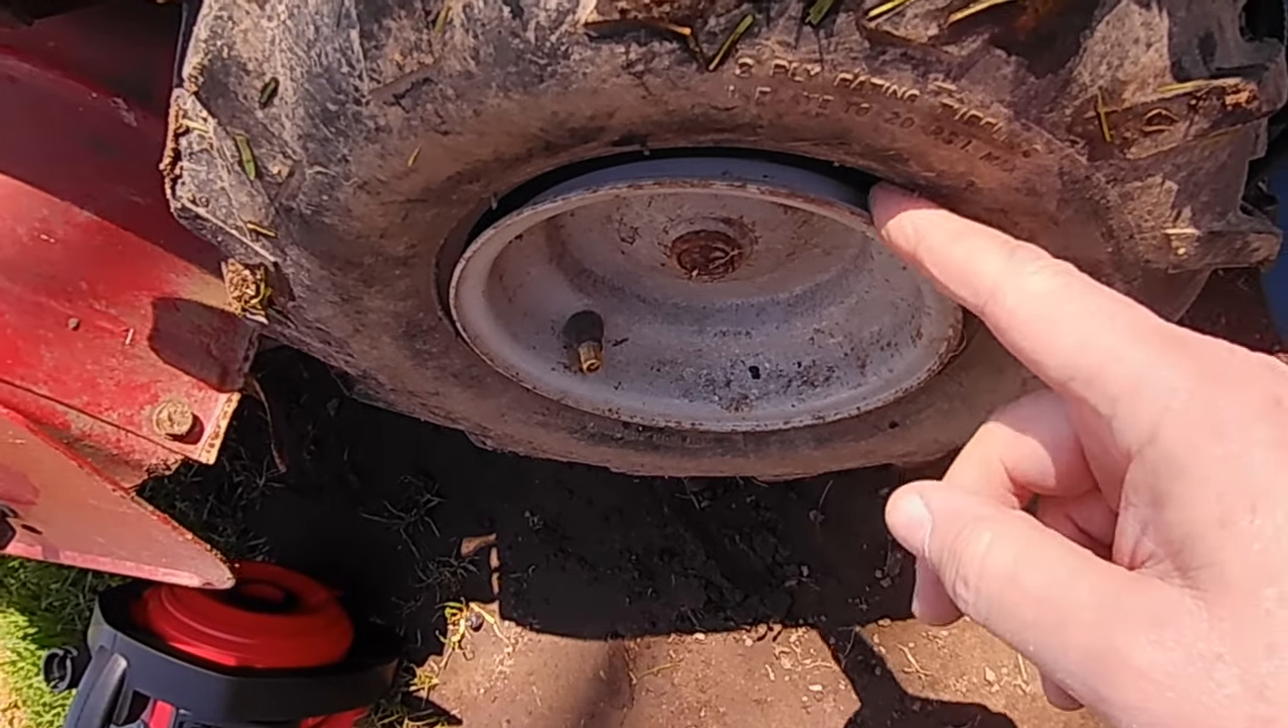So I'm going to start working this and you see the gap here we're trying to get that gap to push over into the rim so that it'll take air.